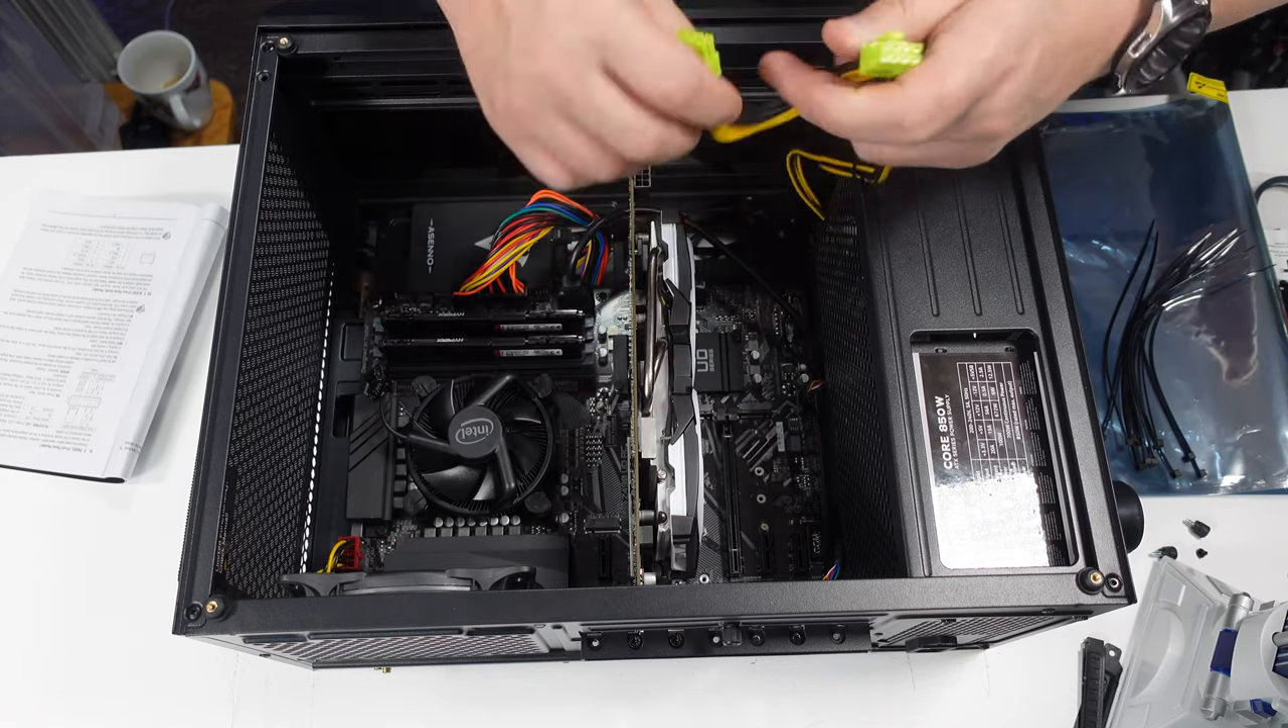Okay so graphics card in place.